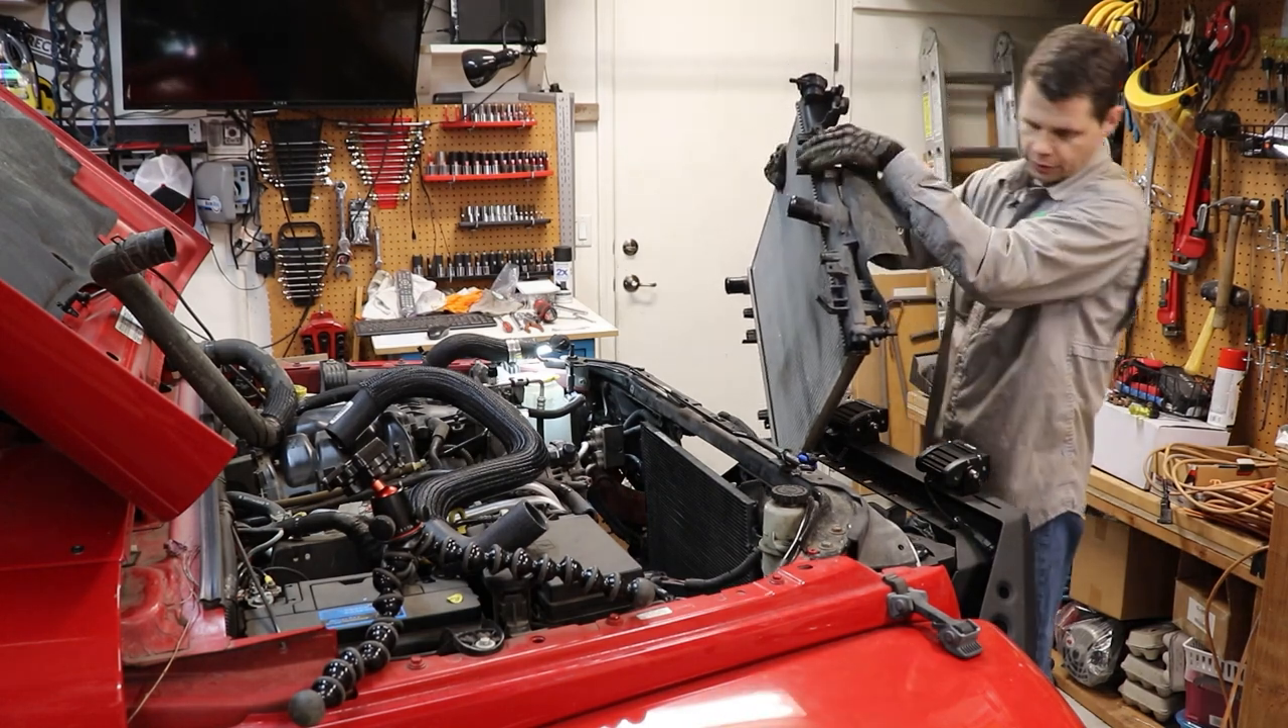There we go. Old radiator is out.